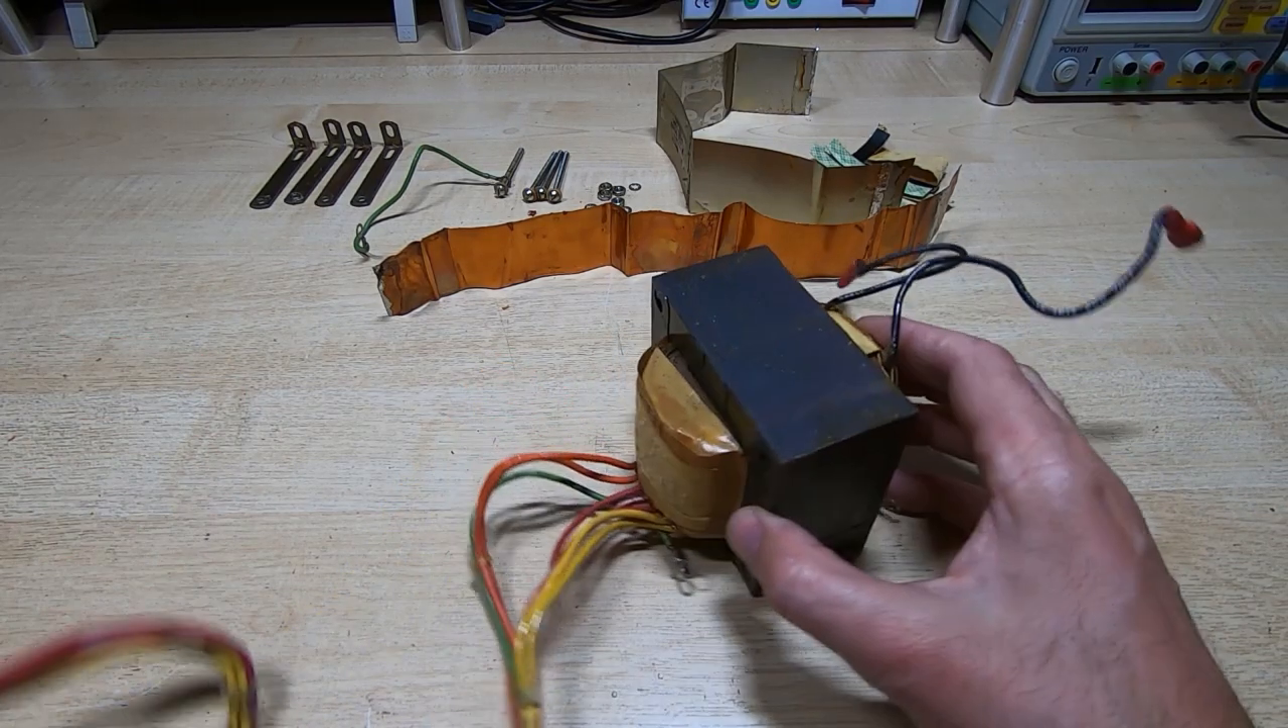Okay so that's step one complete we've got the metalwork off and now starts the fun of trying to get the laminations out.